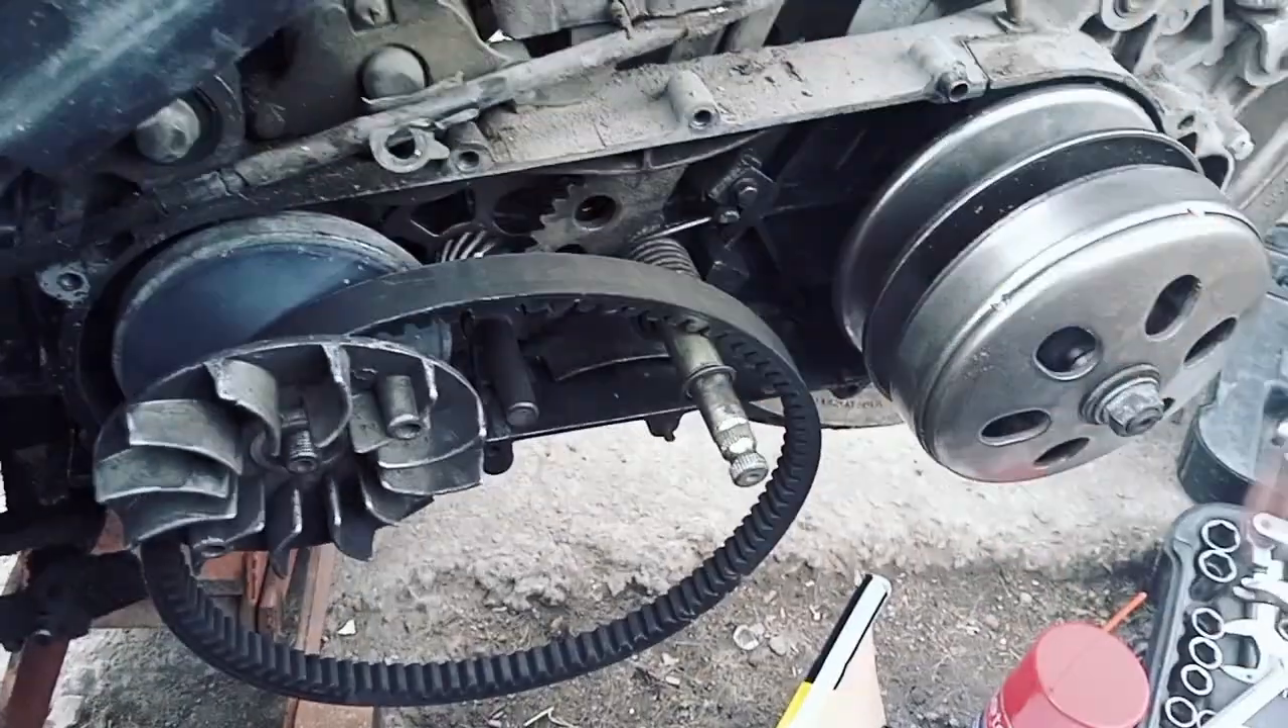Ponemos rondana Y ponemos tuerca Y con eso queda colocado Nuestro centrífugo.